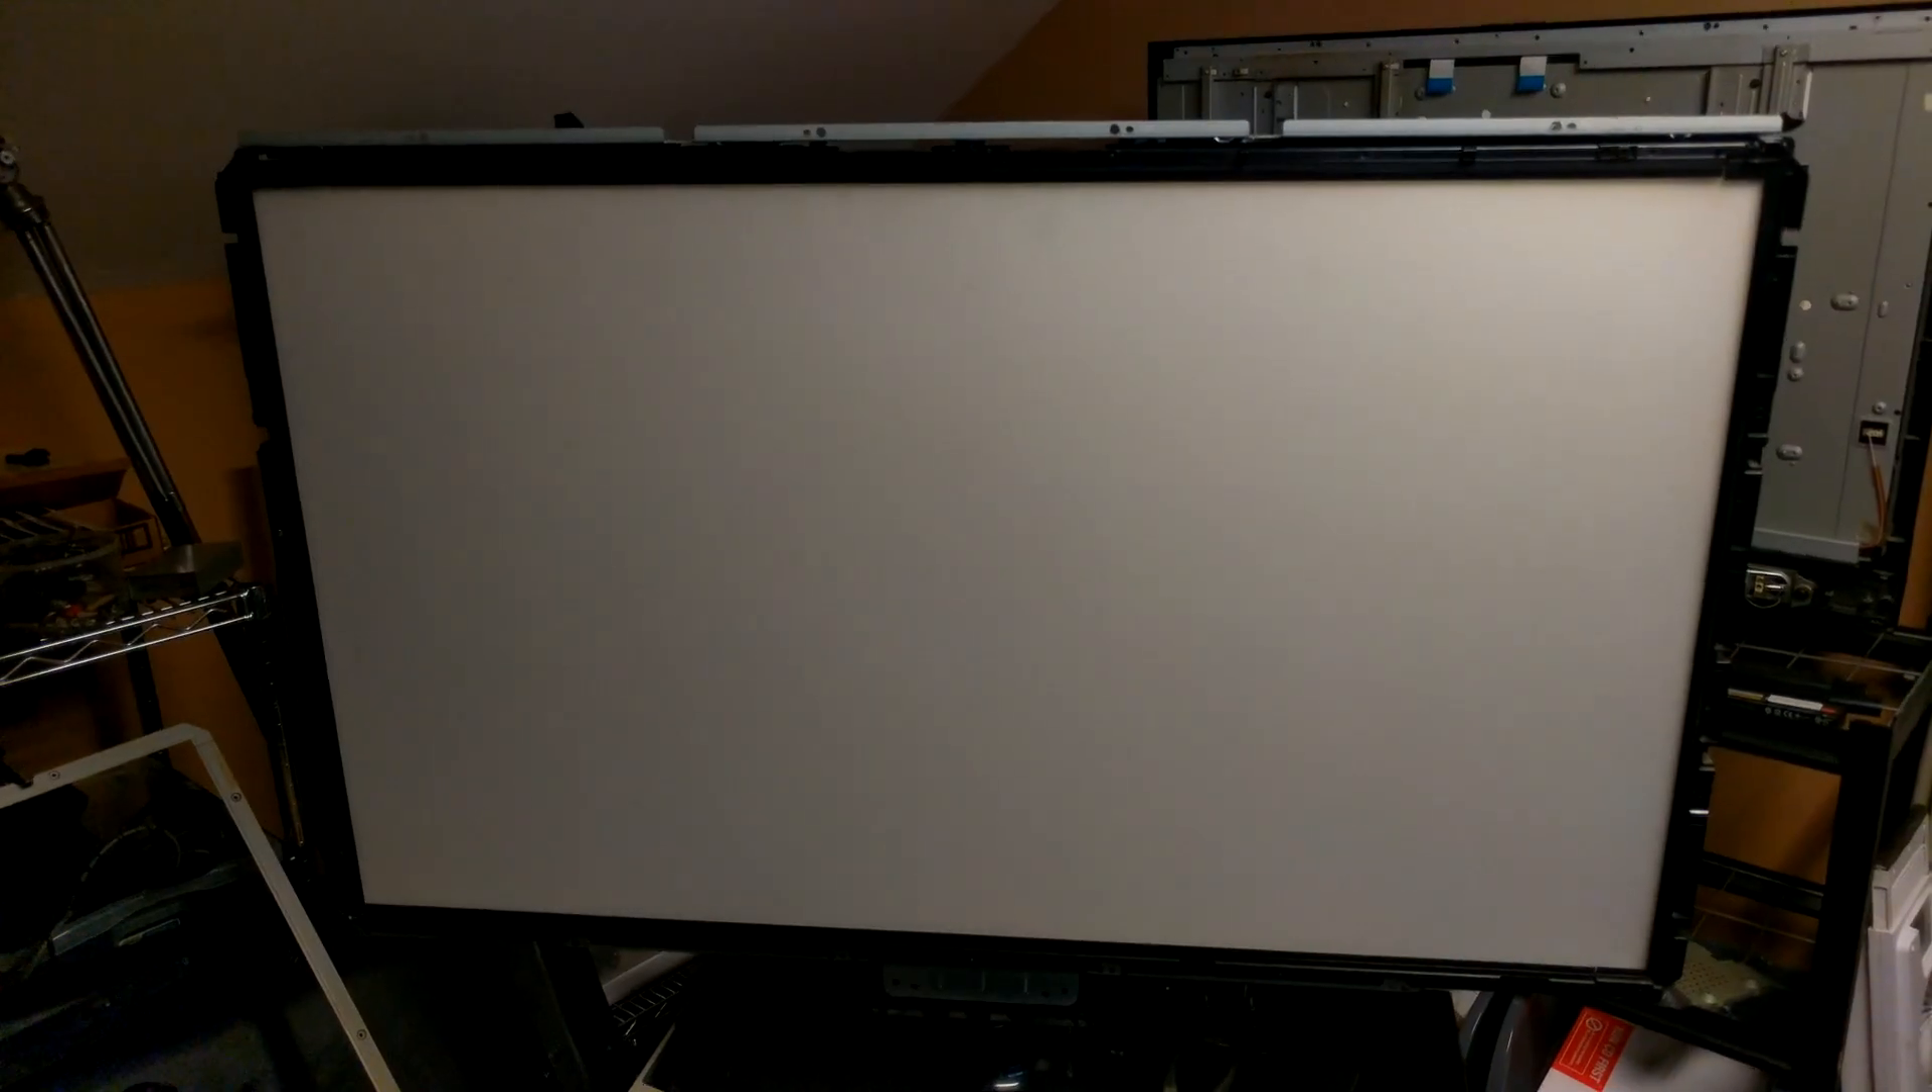Now that the lcd panel is out you can see the light diffusers.